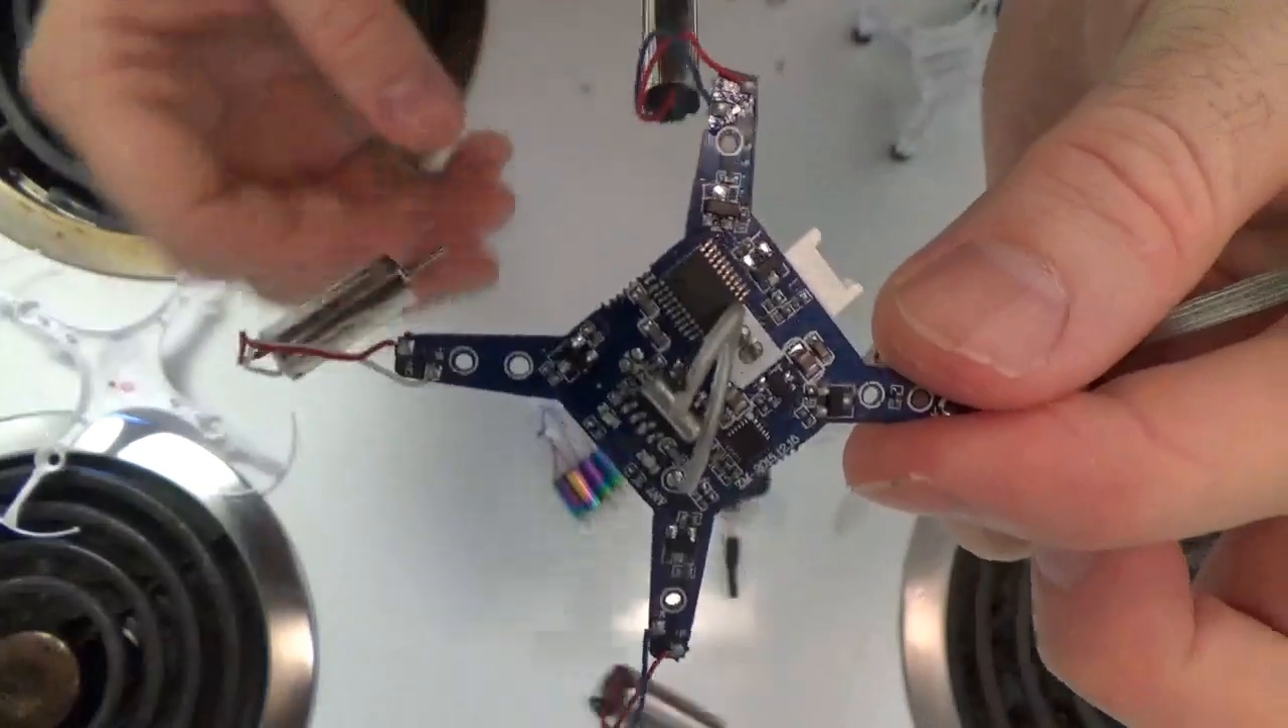All right so we have uh basically the flight controller separated from the body with the motors ready to remove to replace with new motors.